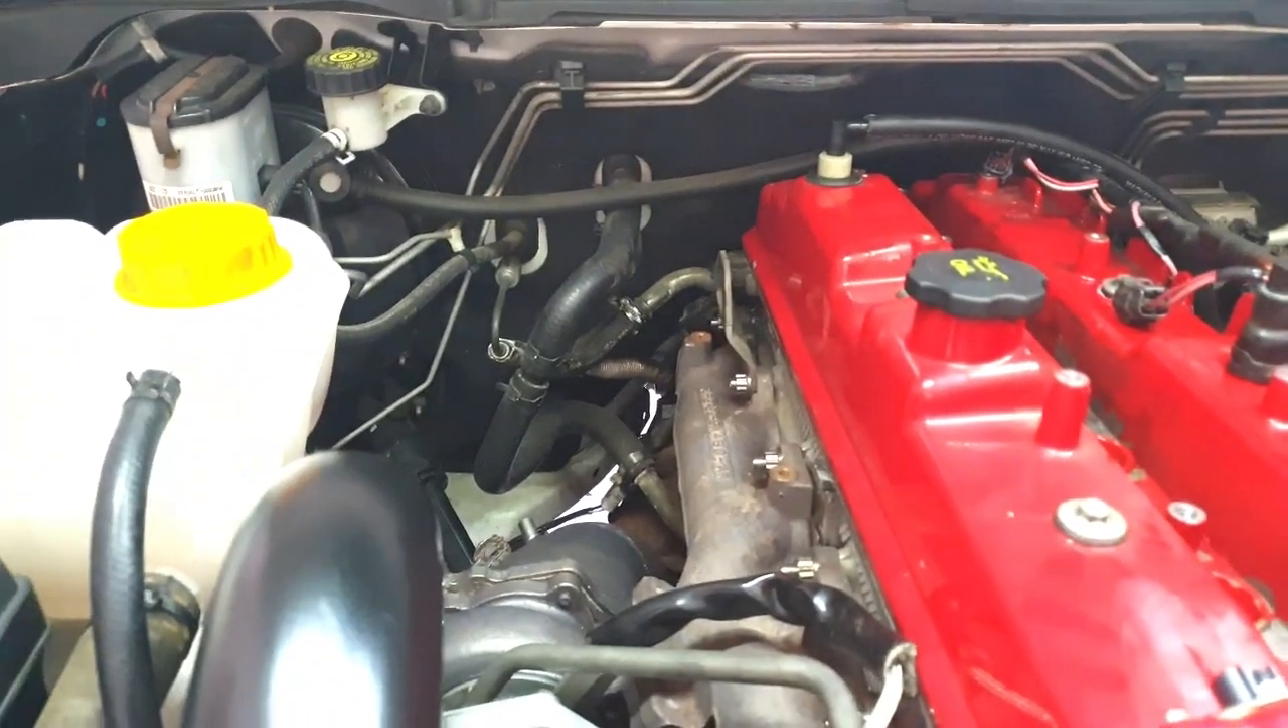So i haven't put the heat shield back on yet.